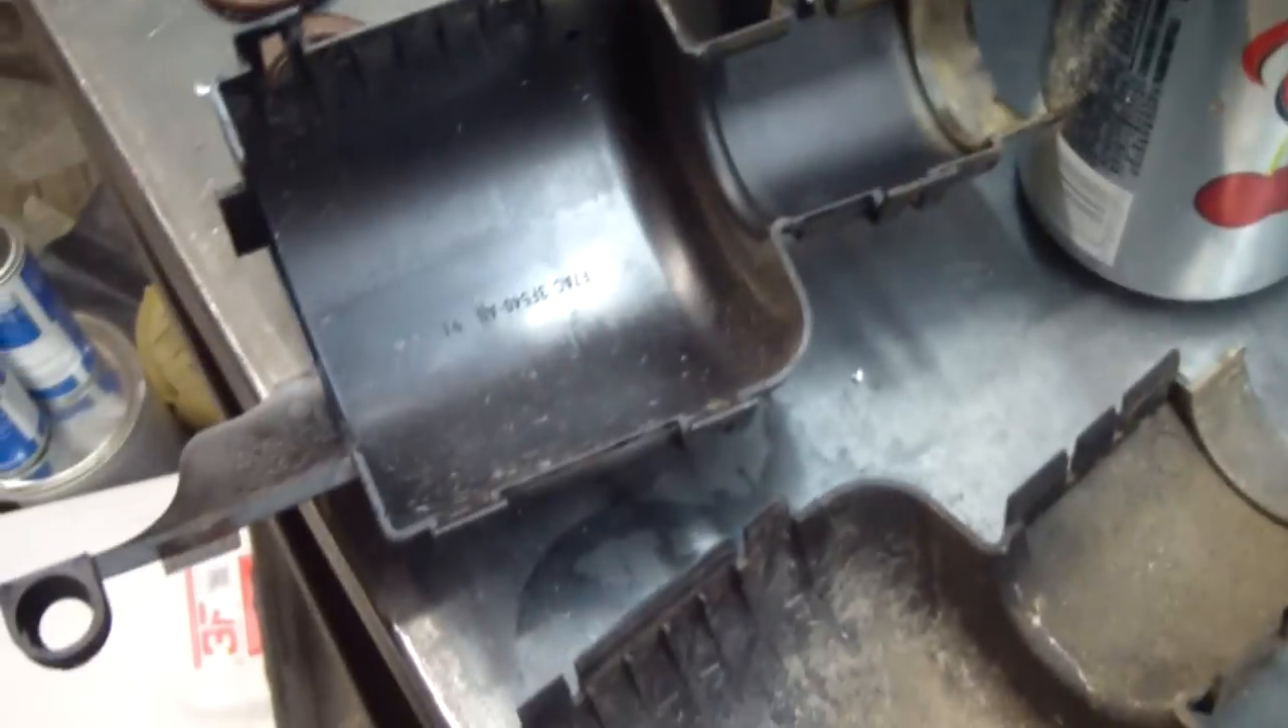Here are those covers removed off the column.